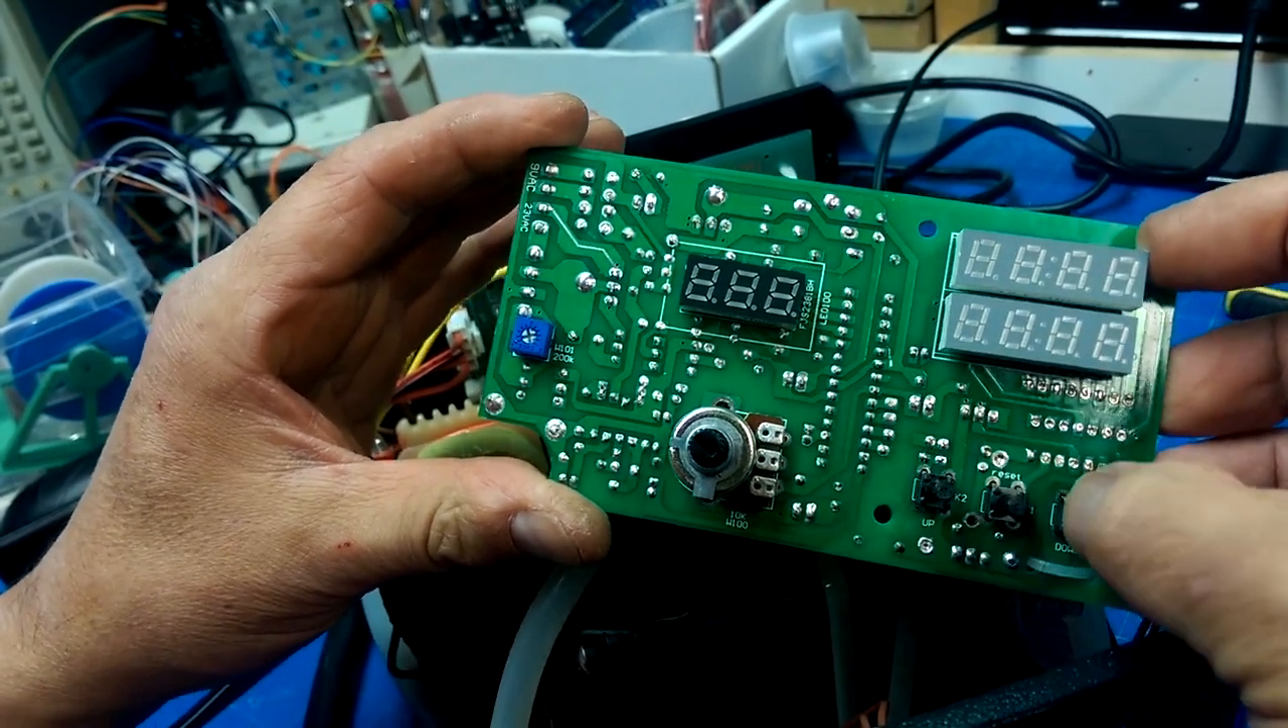And there we have the circuit board out.